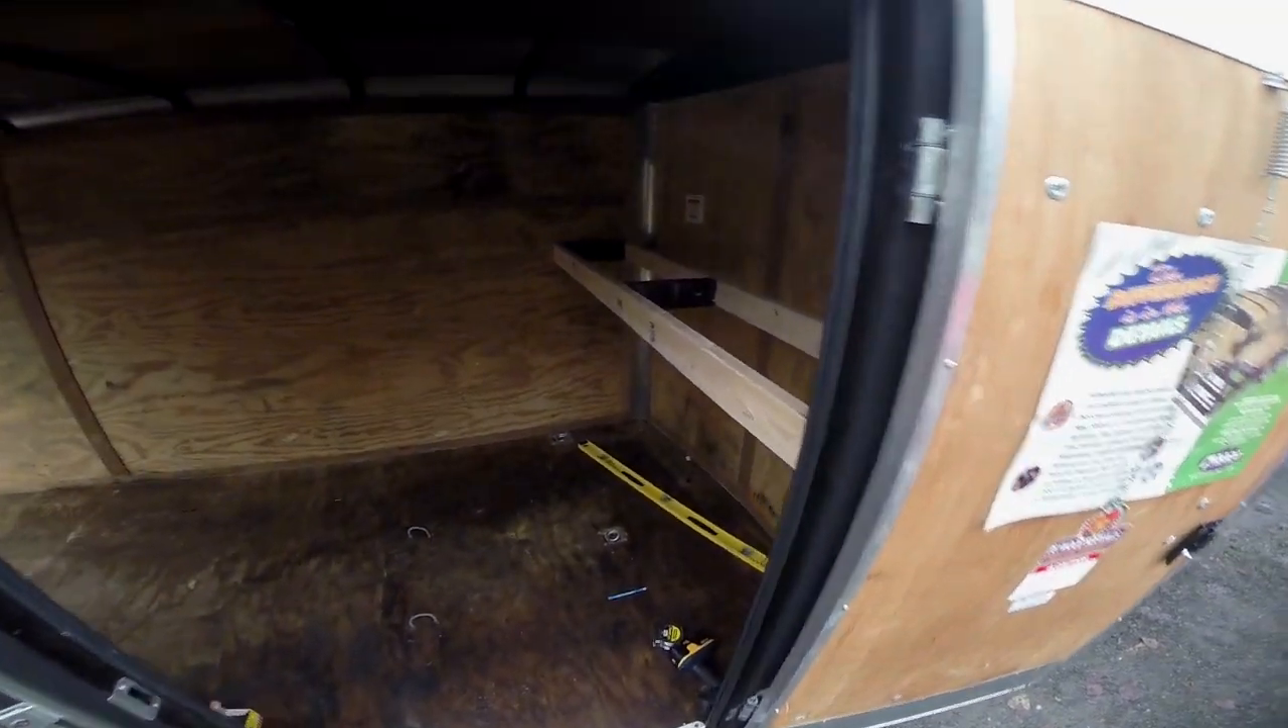So now we got our top shelf in right here so far.